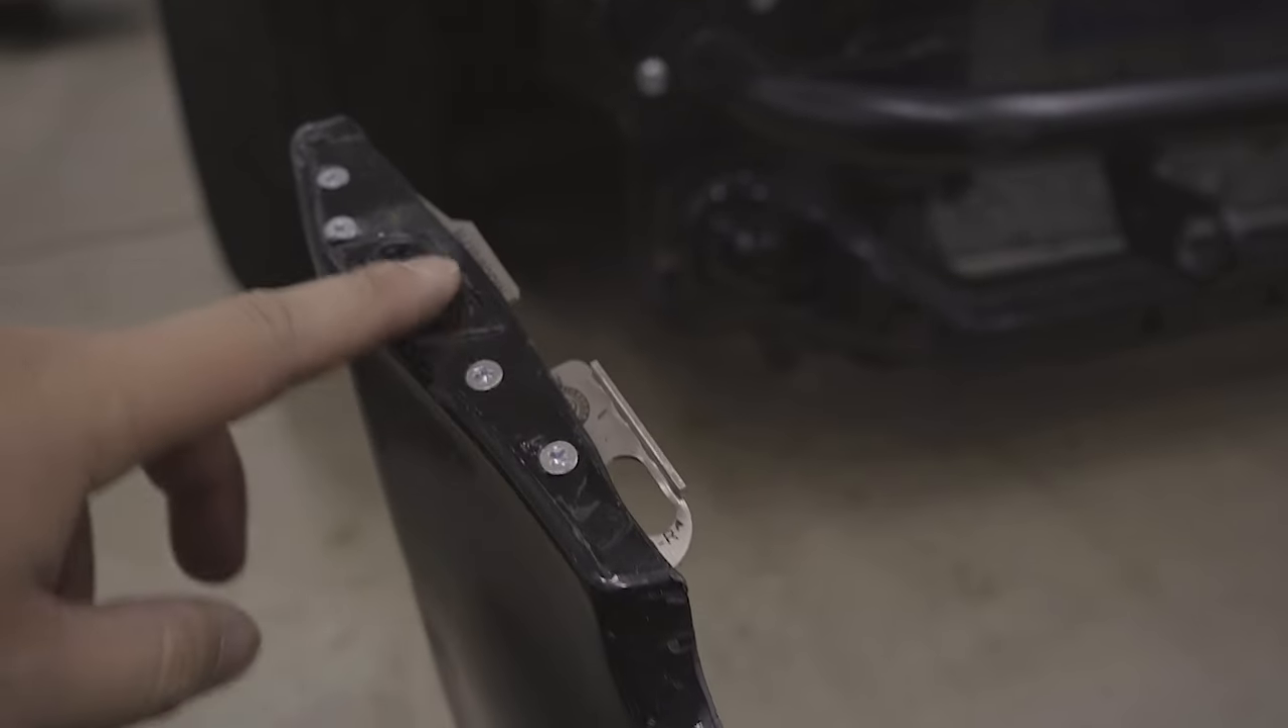You can see the countersunk screws have sunken into the plastic of the bumper, which is intentional because you don't want a screw head or a bolt head sitting in between the gap of the fender and the bumper.